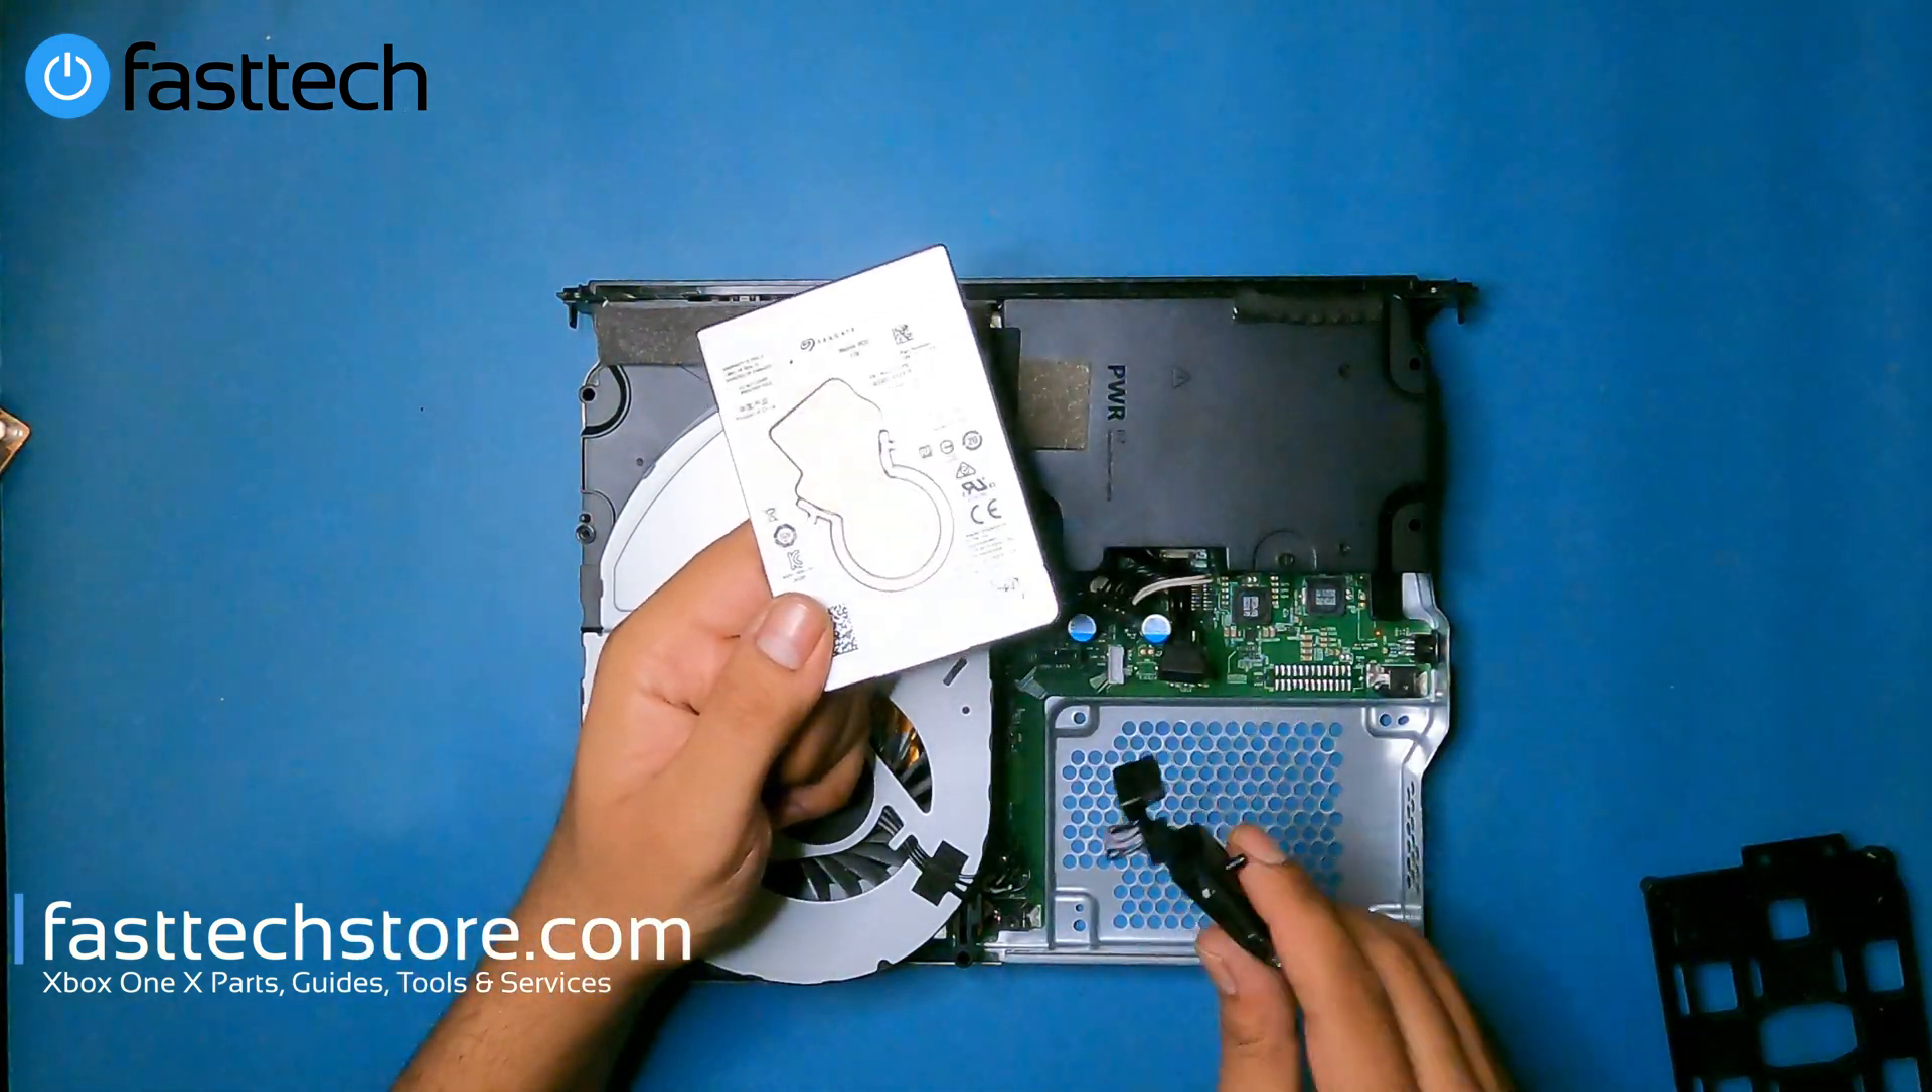And now the hard drive is free from its enclosure and now we can remove the connector and the hard drive is free.